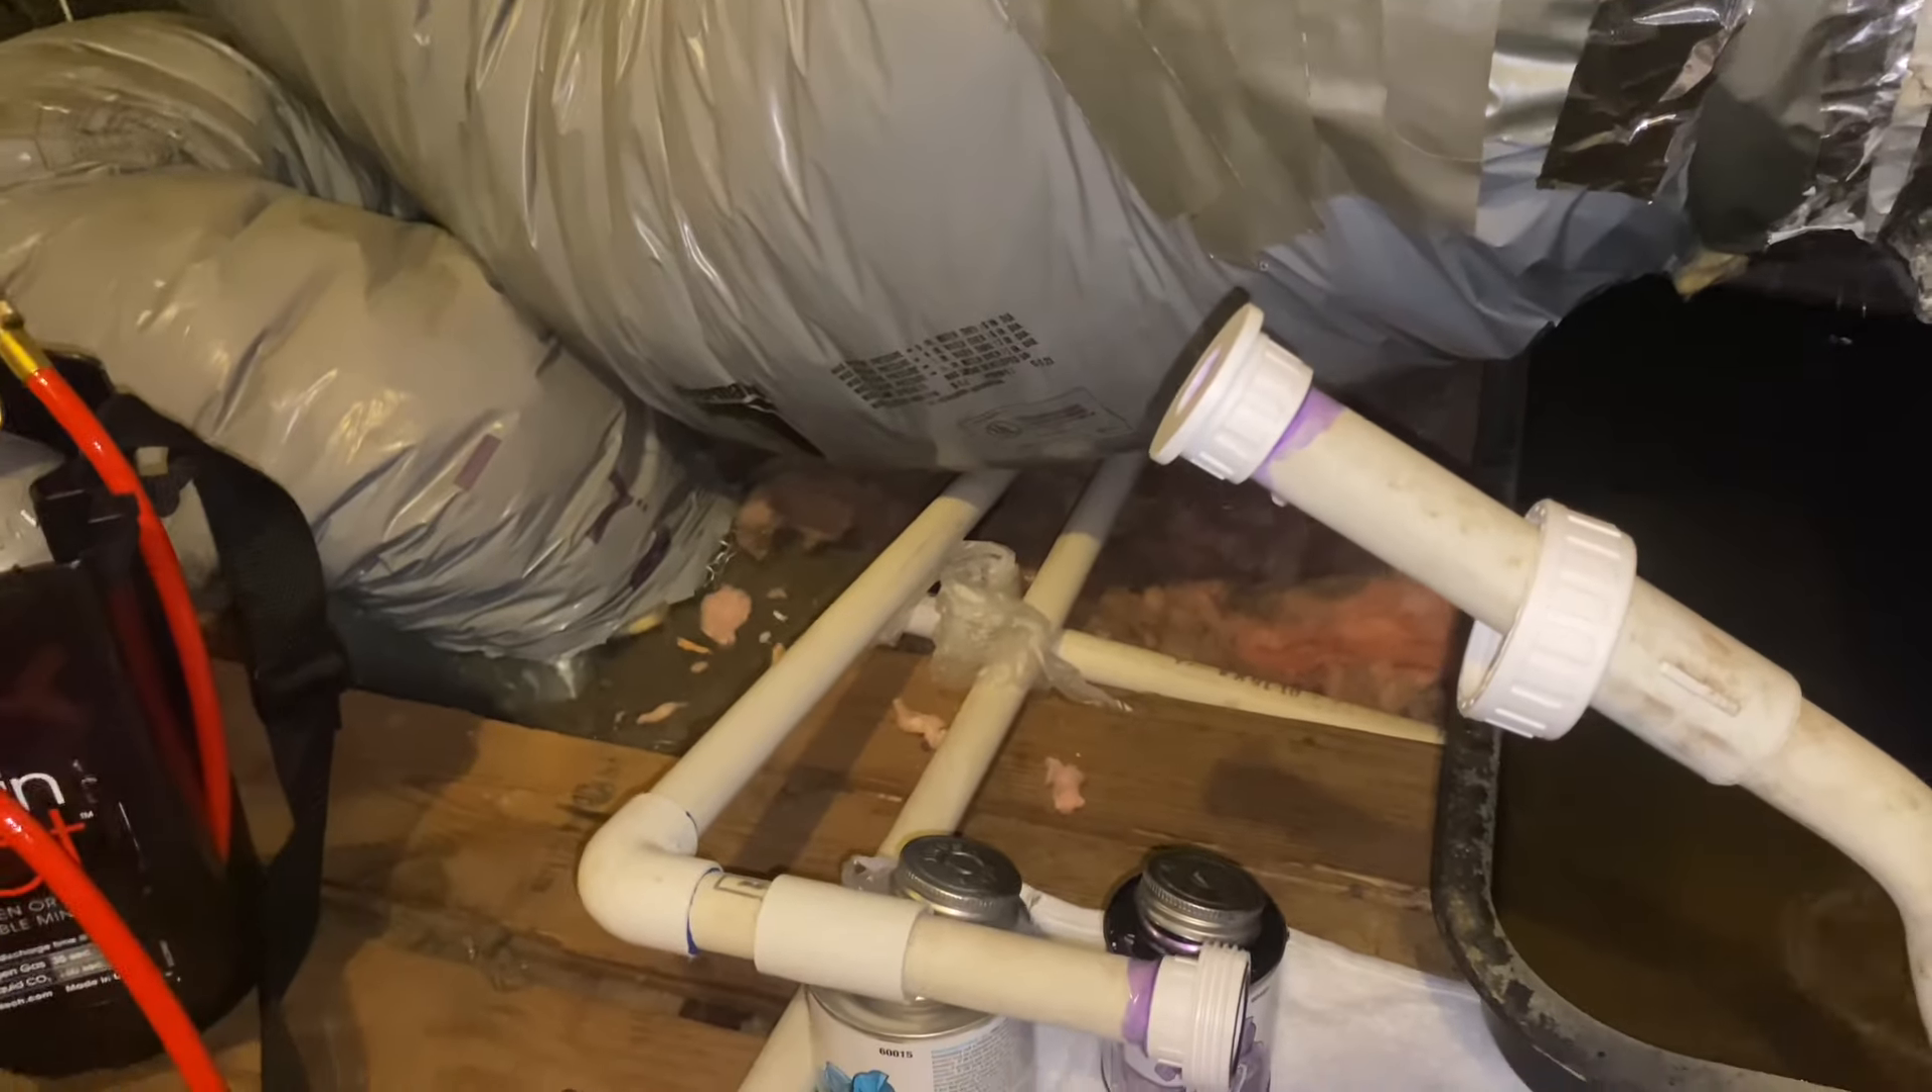All right so i glued in my union pvc slip union.